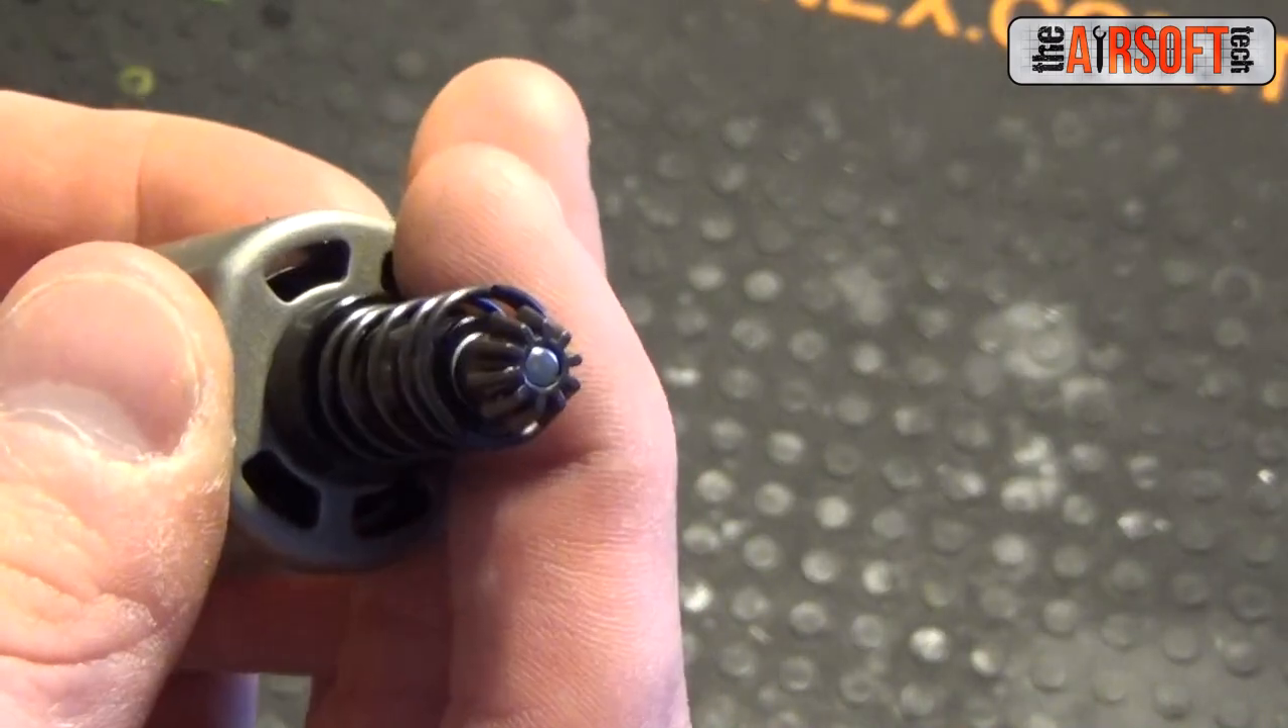And as you can see I have installed an SHS O type pinion to the 28 TPA O type armature to get the best meshing possible with the siege tech bevel gear.